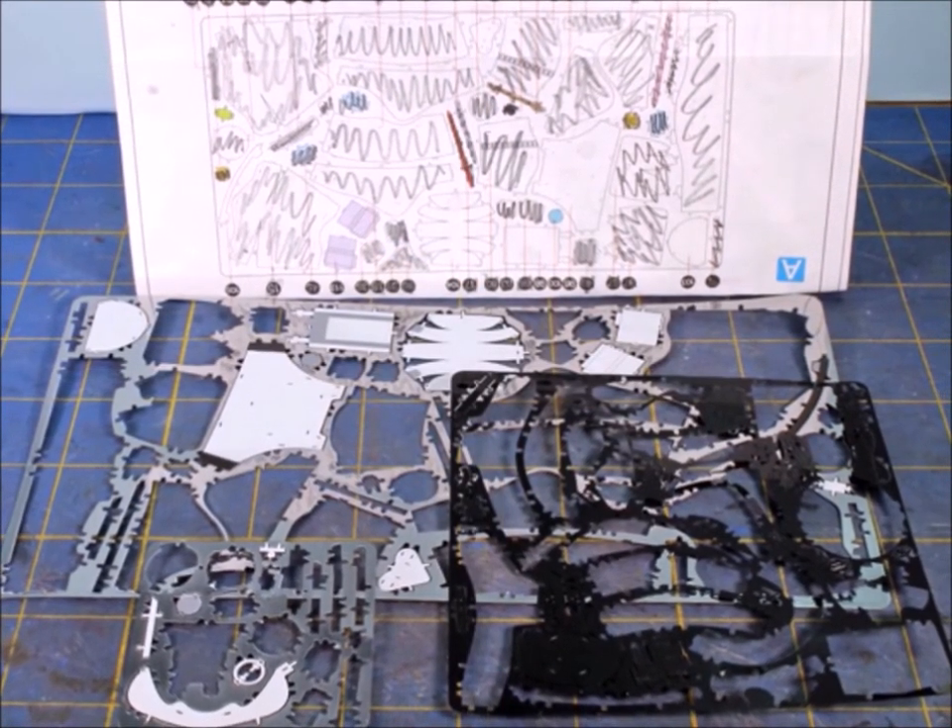Notice that the backing is getting empty and the directions are getting full of scribbles. That means you're almost done with your kit.